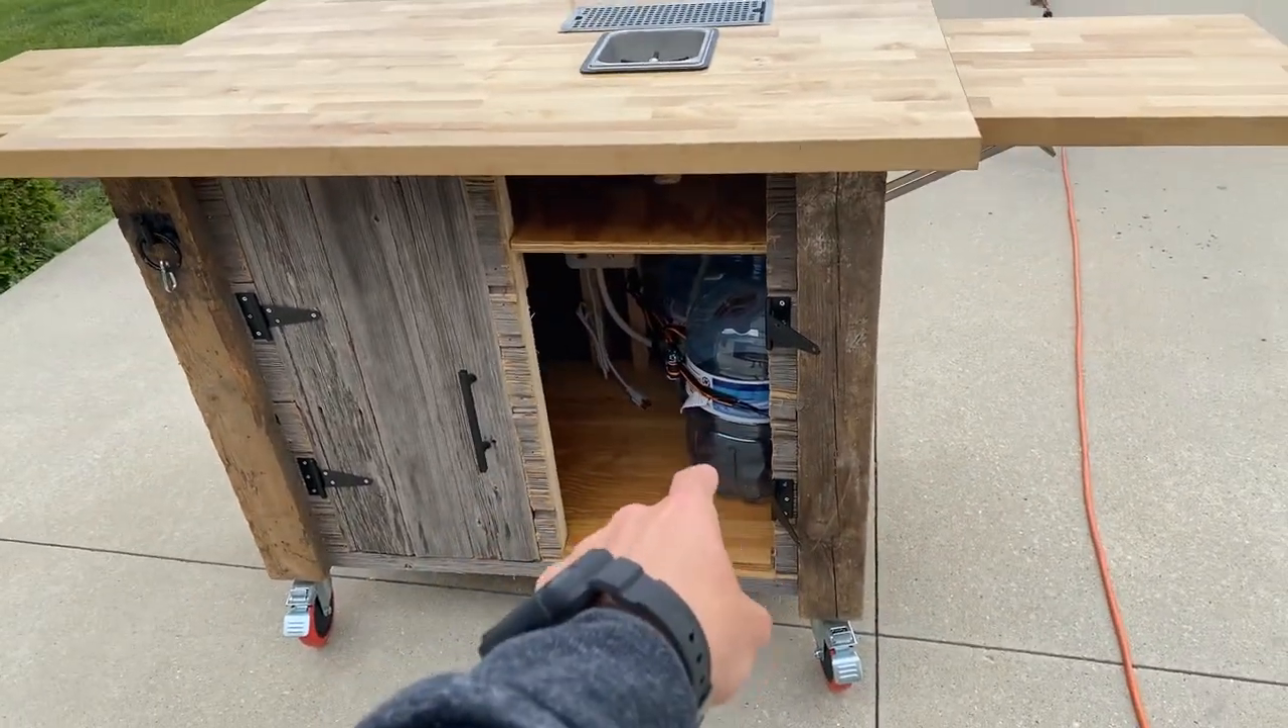All right, so as you see here, I do have one door missing. Yes, I still have to fix the door. The door is actually inside, but I am working on that.